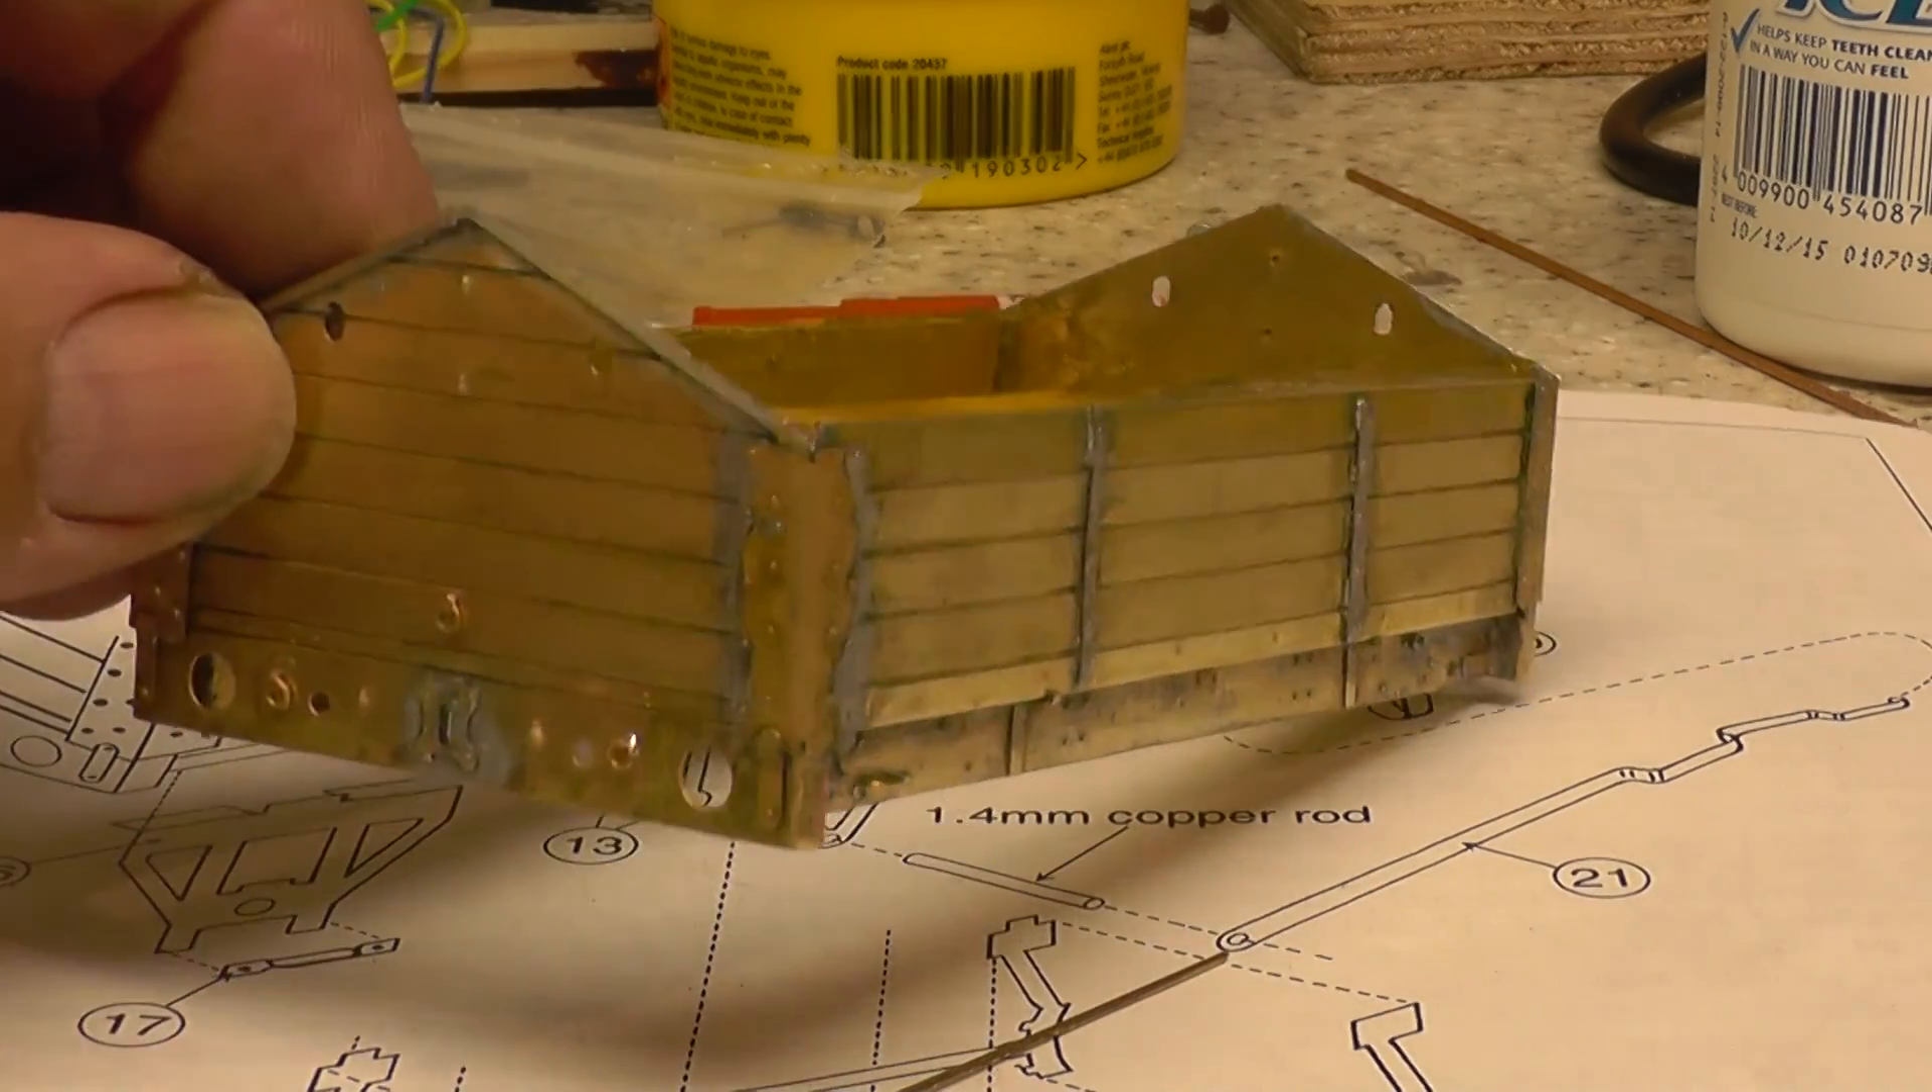So got the main part of the actual body put together.